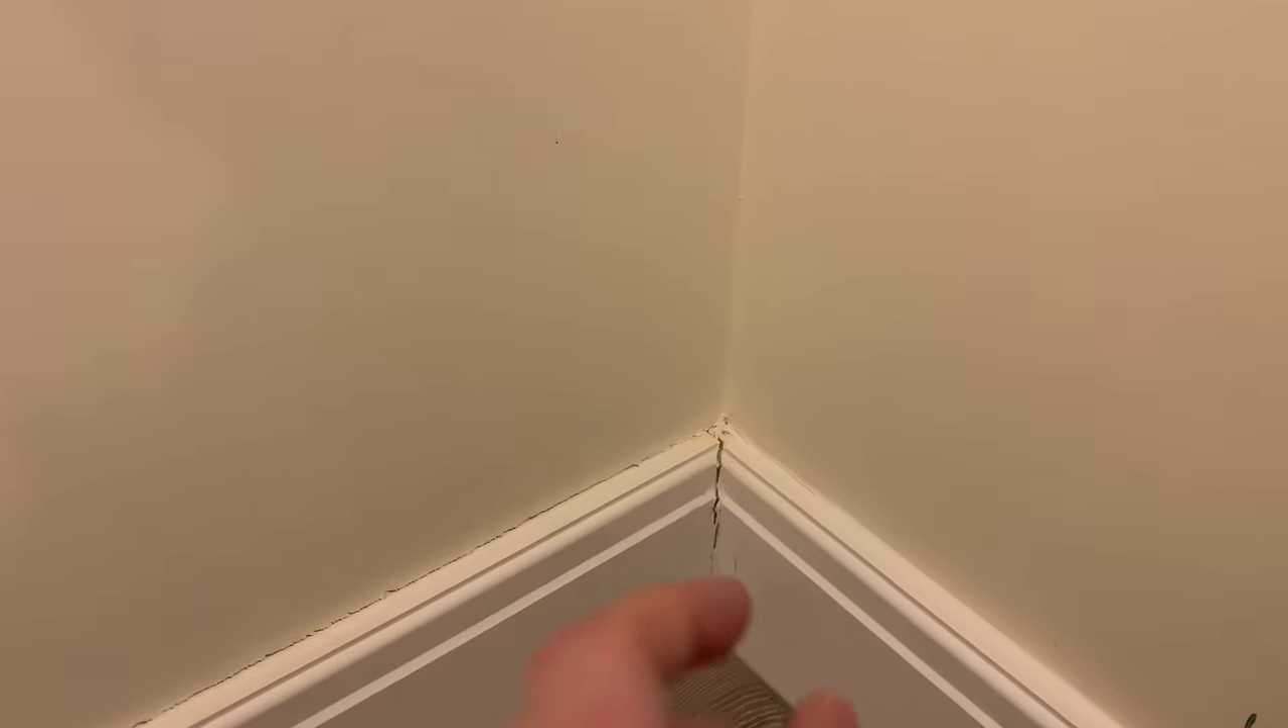In most of the rooms the skirting boards have separated a little bit on the corner.